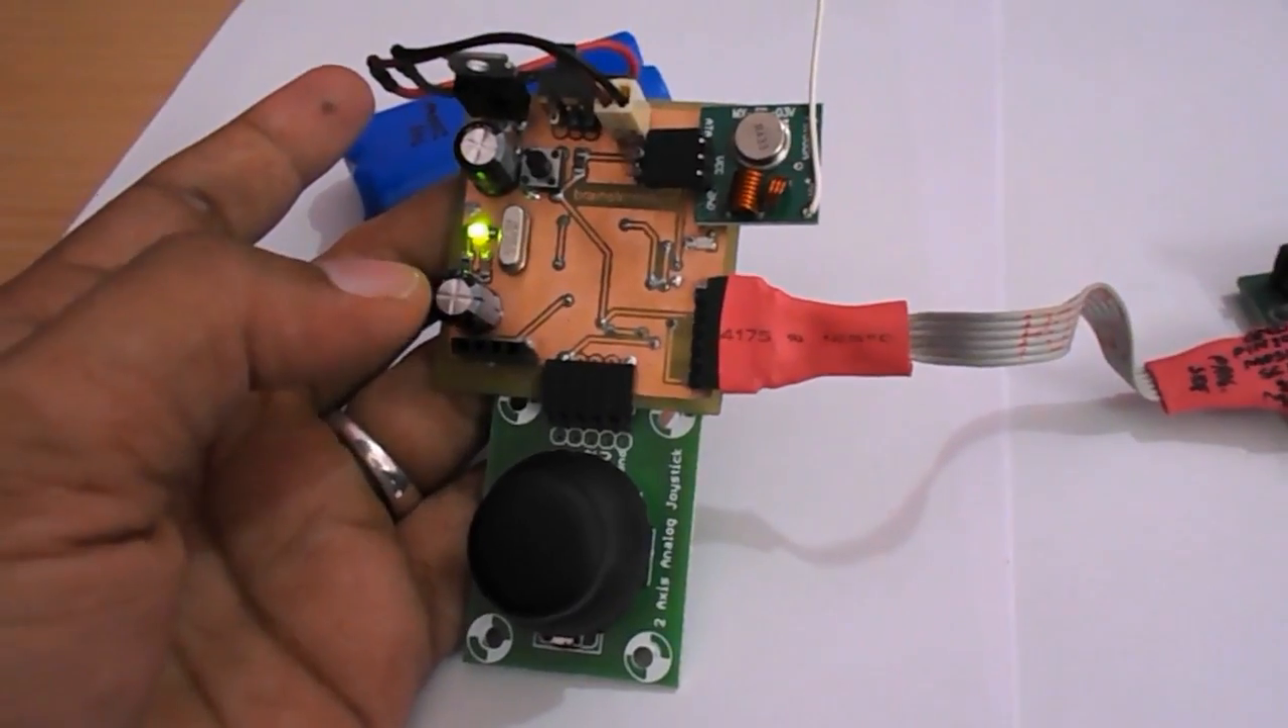I have connected everything with this board this is joystick and this is transmitter and we have connected the power supply also.